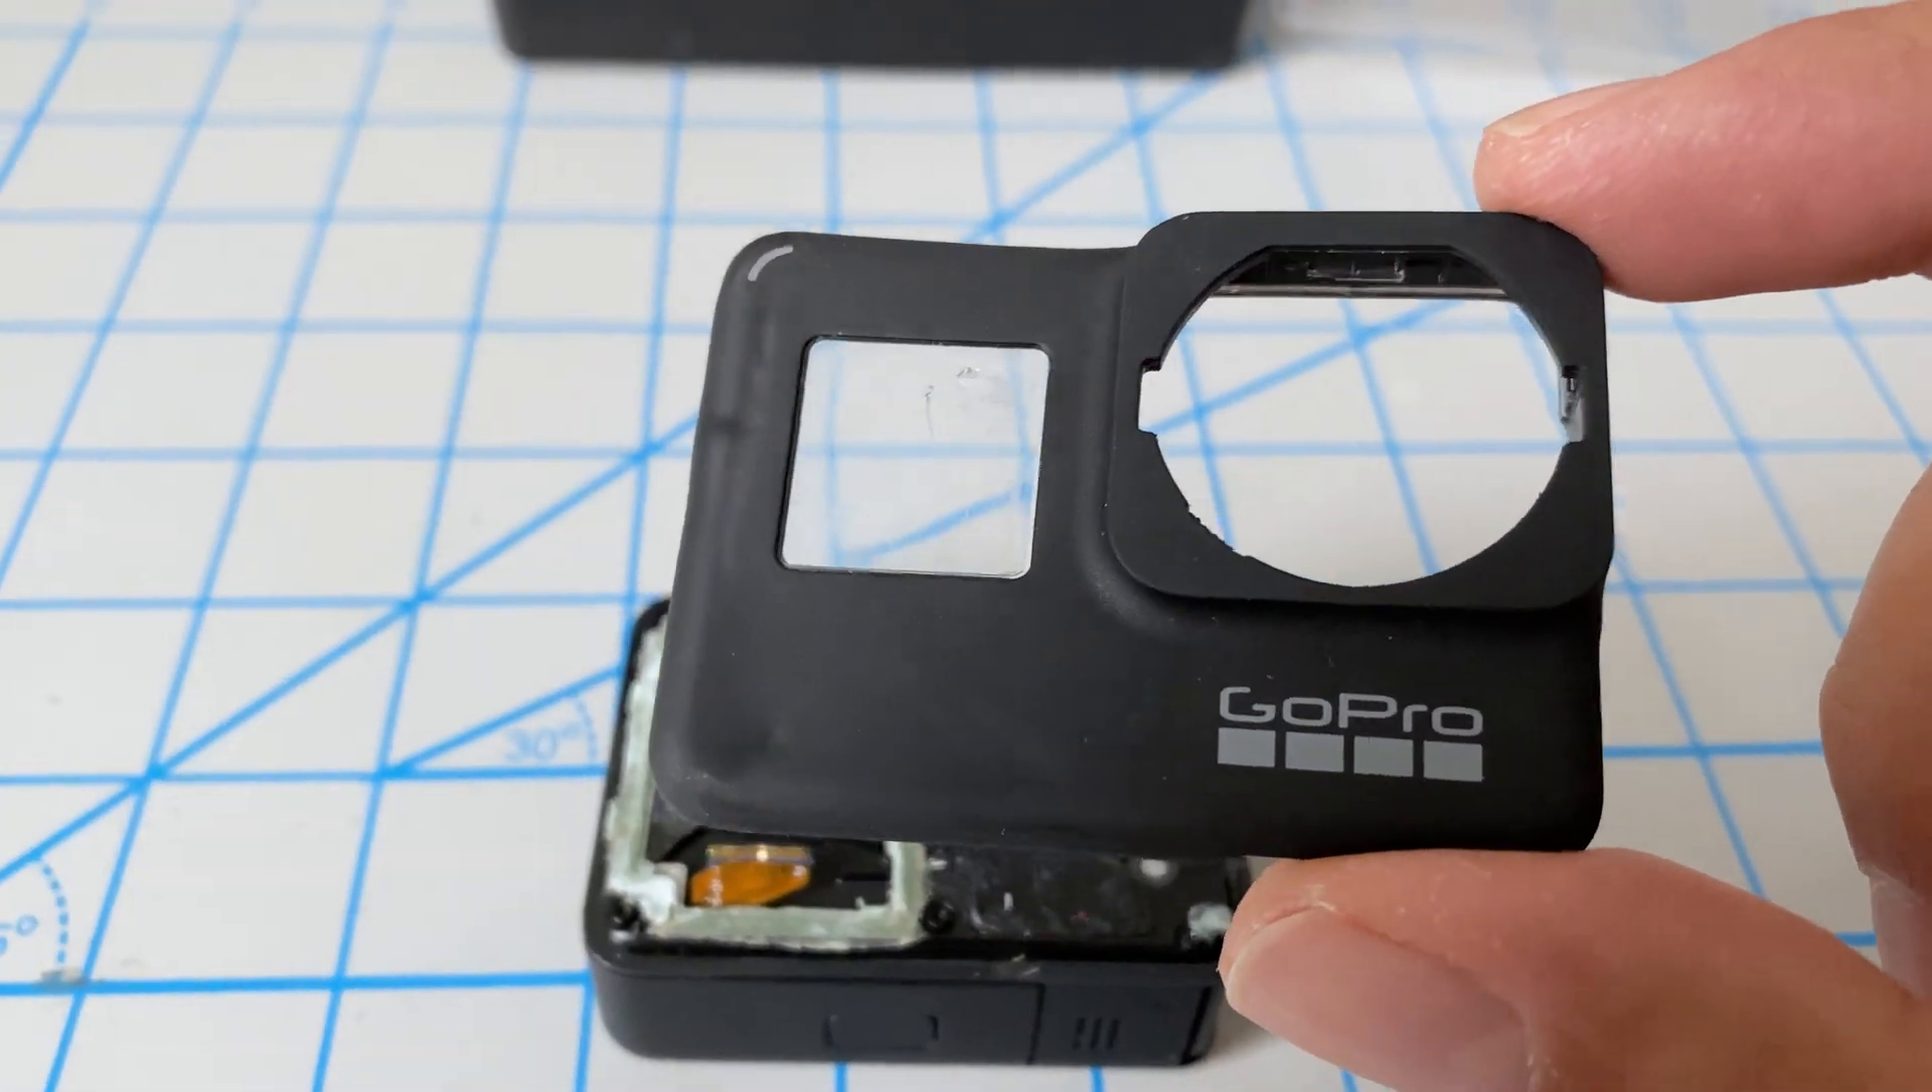We managed to get the front faceplate off. It's fairly good condition.